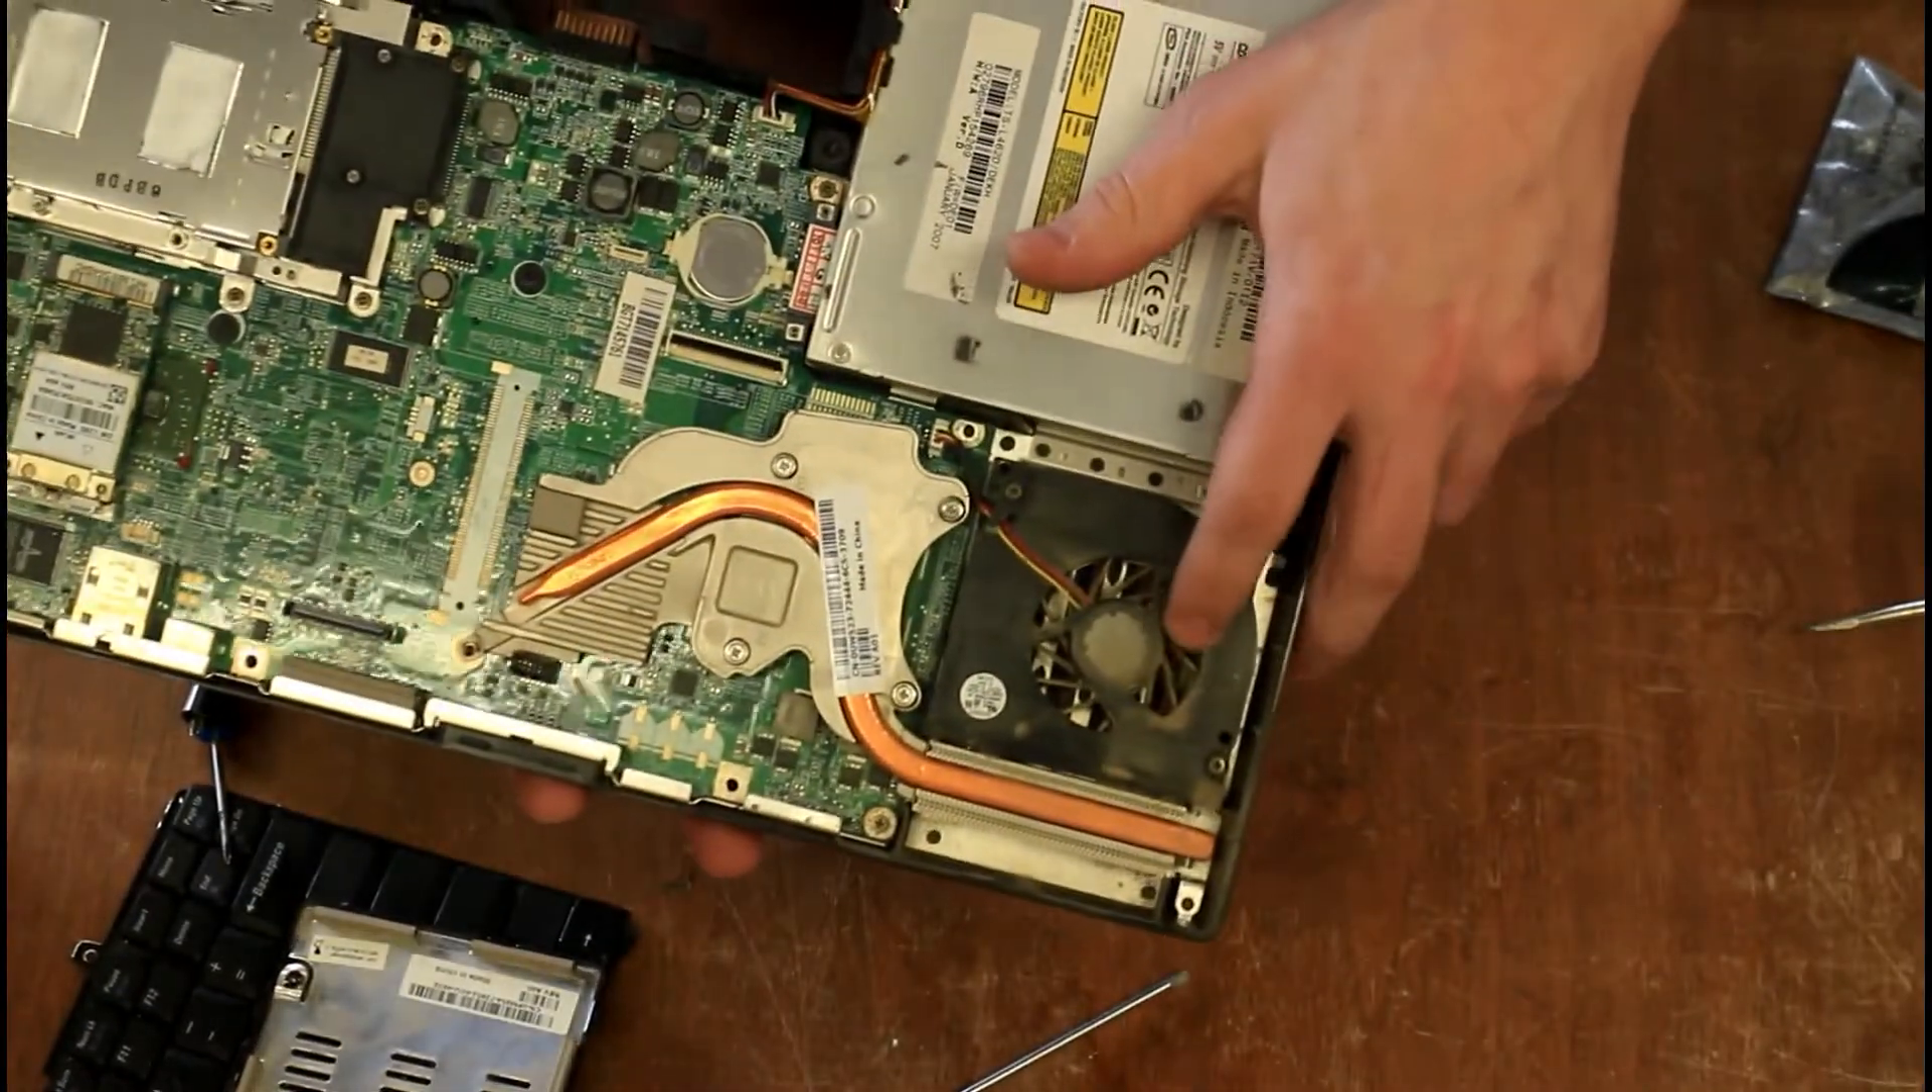So now you can see we're down to just basically the motherboard.